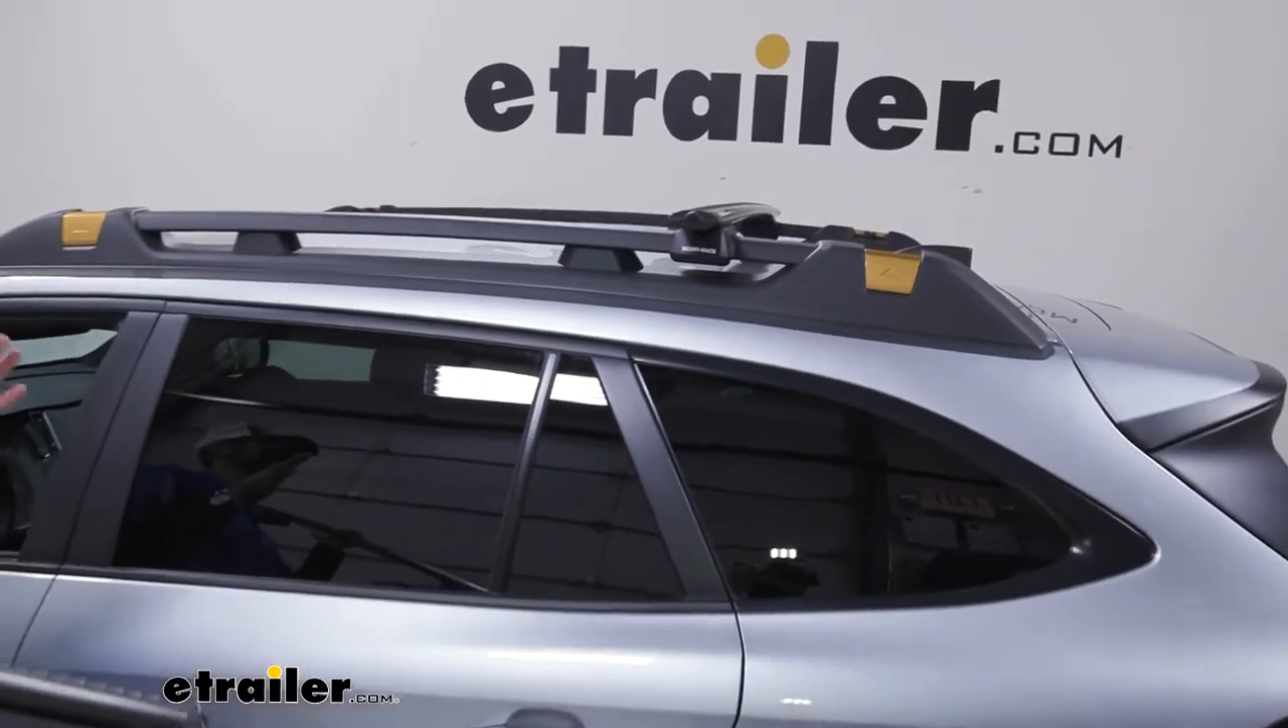I already have the back bar installed.